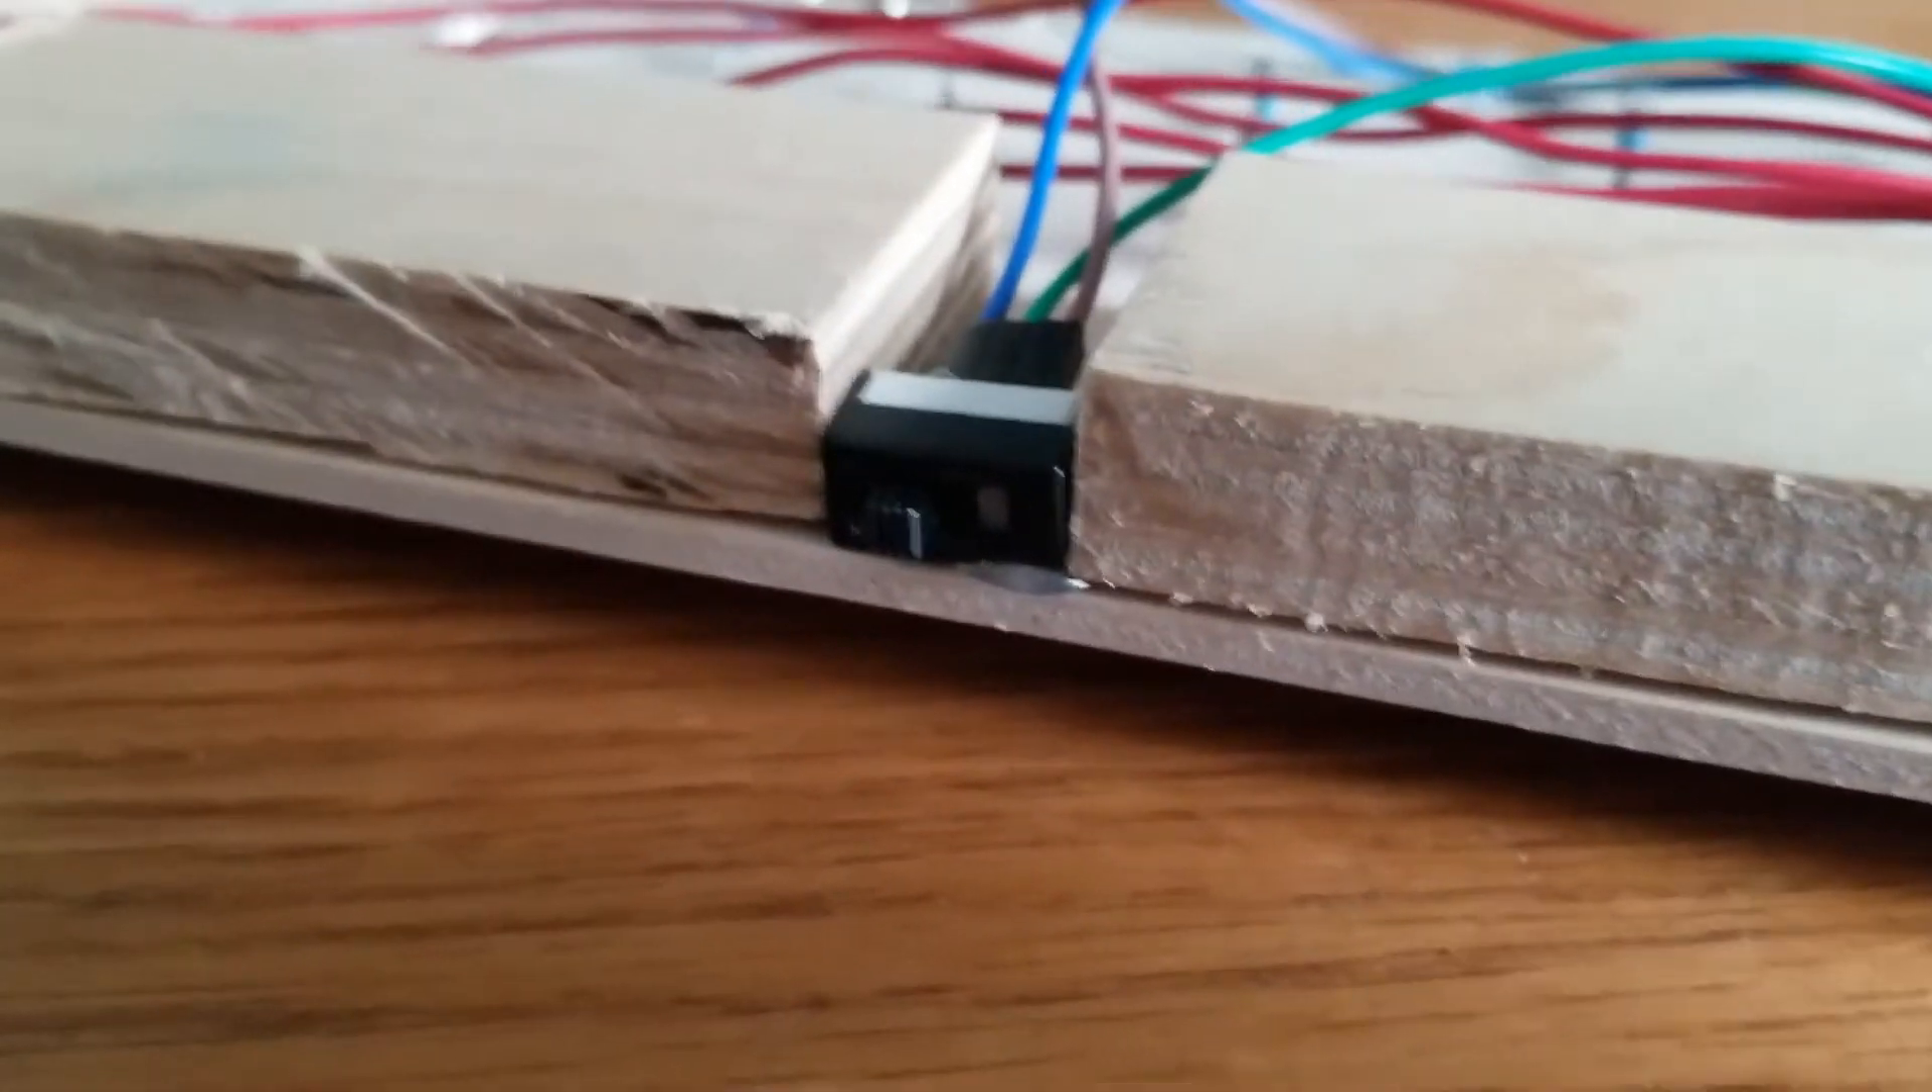I've got my switch here and that is glued on three sides with two larger blocks of wood to hold it for stability and it does a pretty good job.